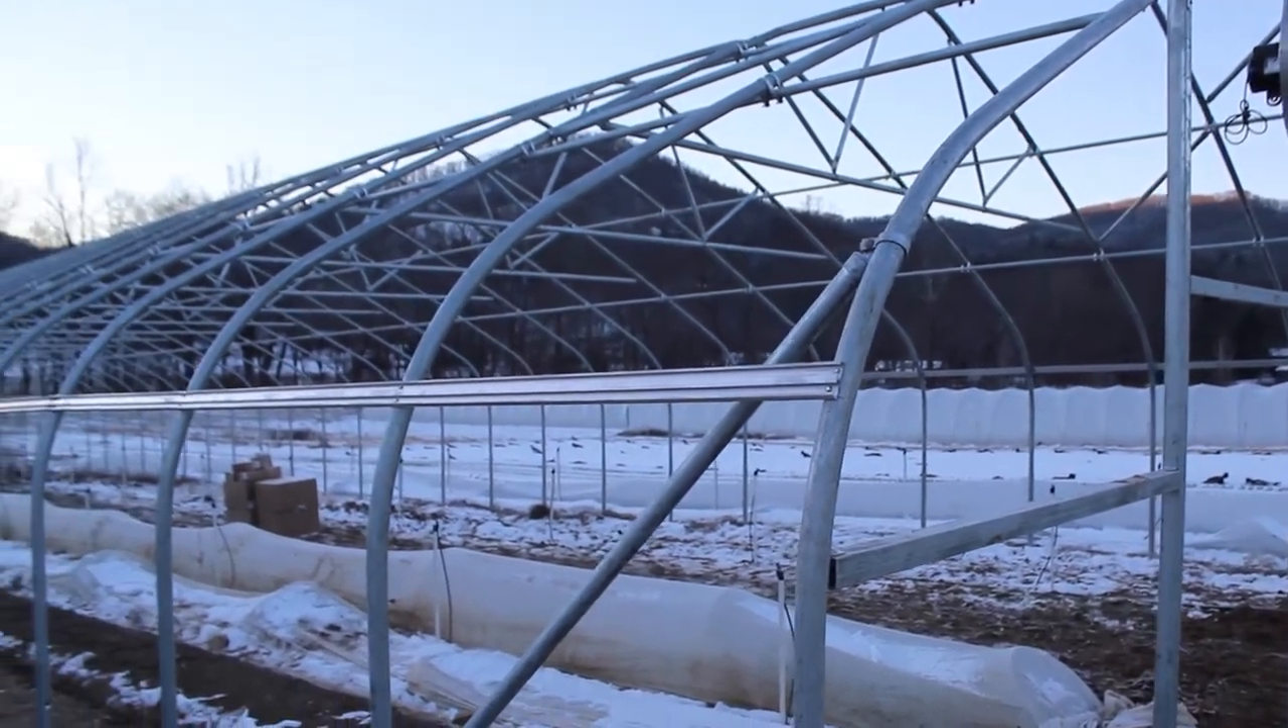And over here we have a hip rail that hasn't had plastic installed yet.